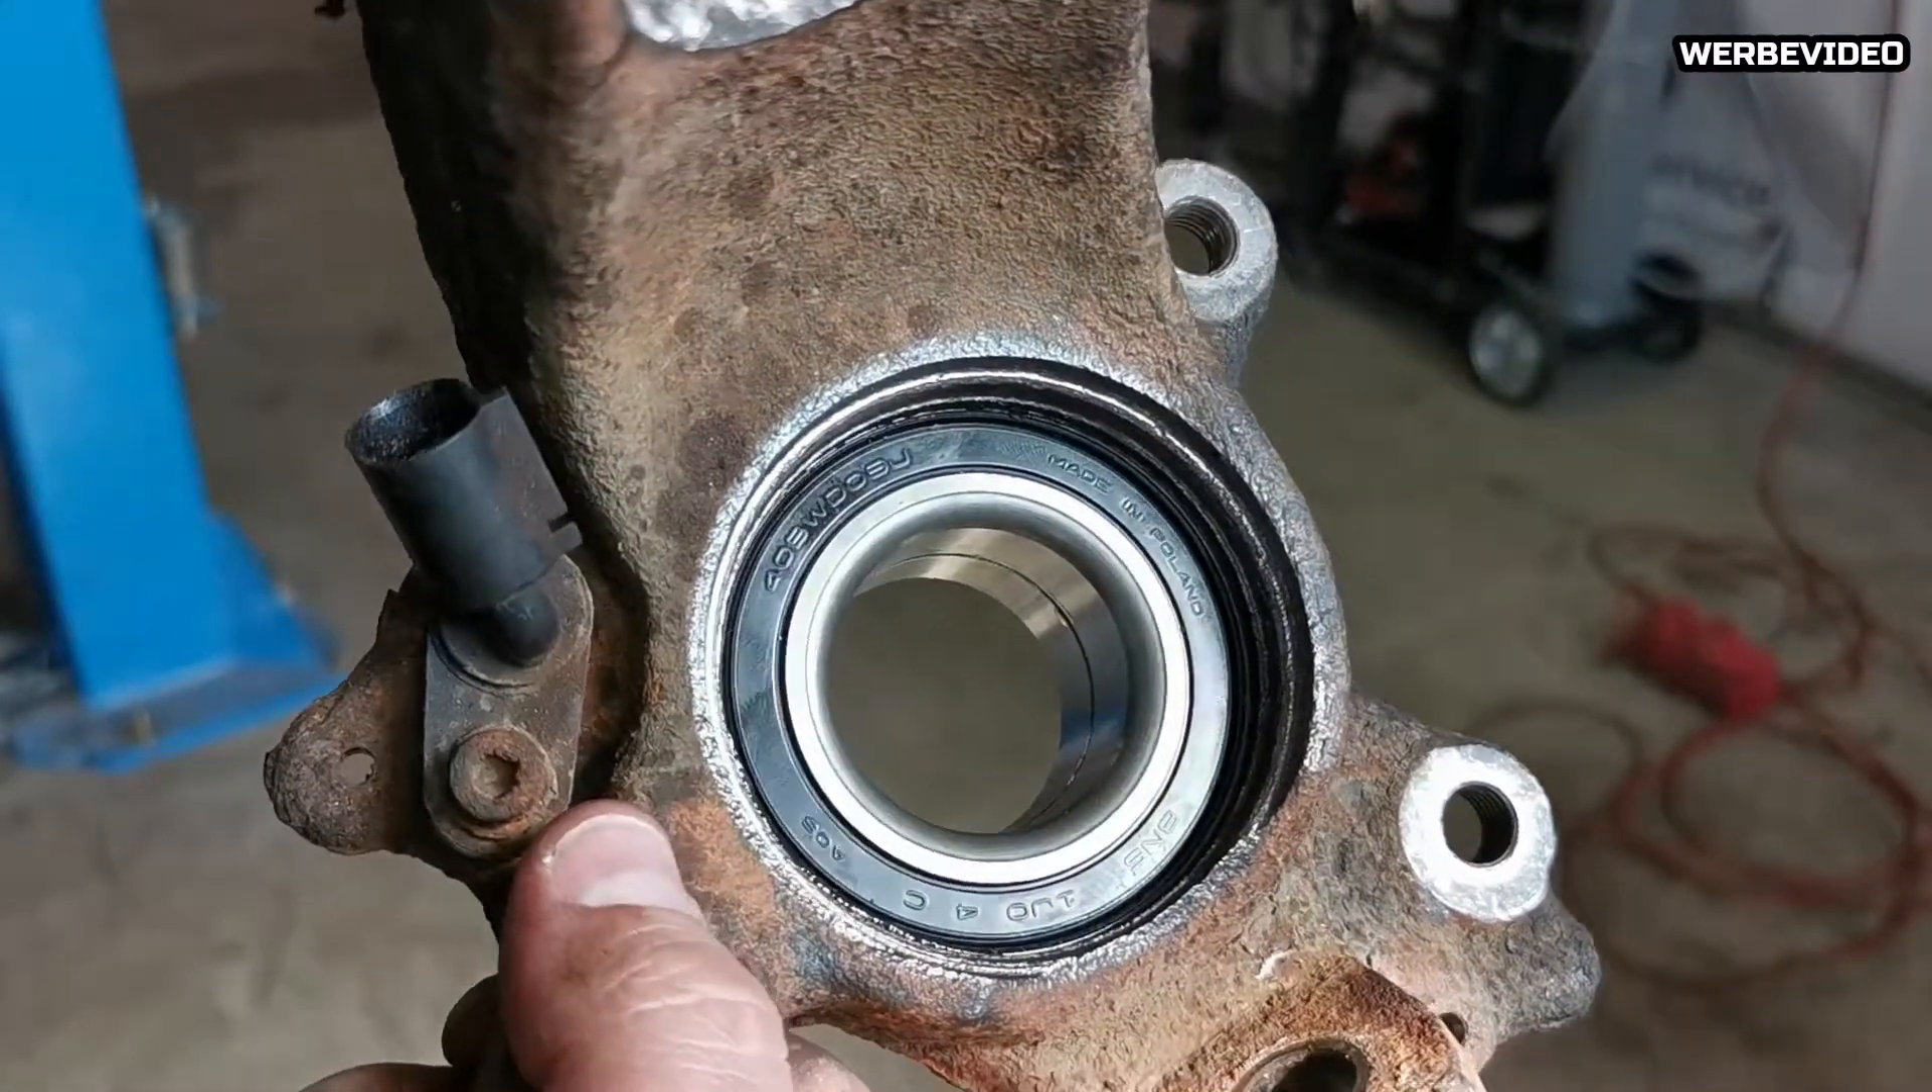So, das neue Radlager ist jetzt auch drin.